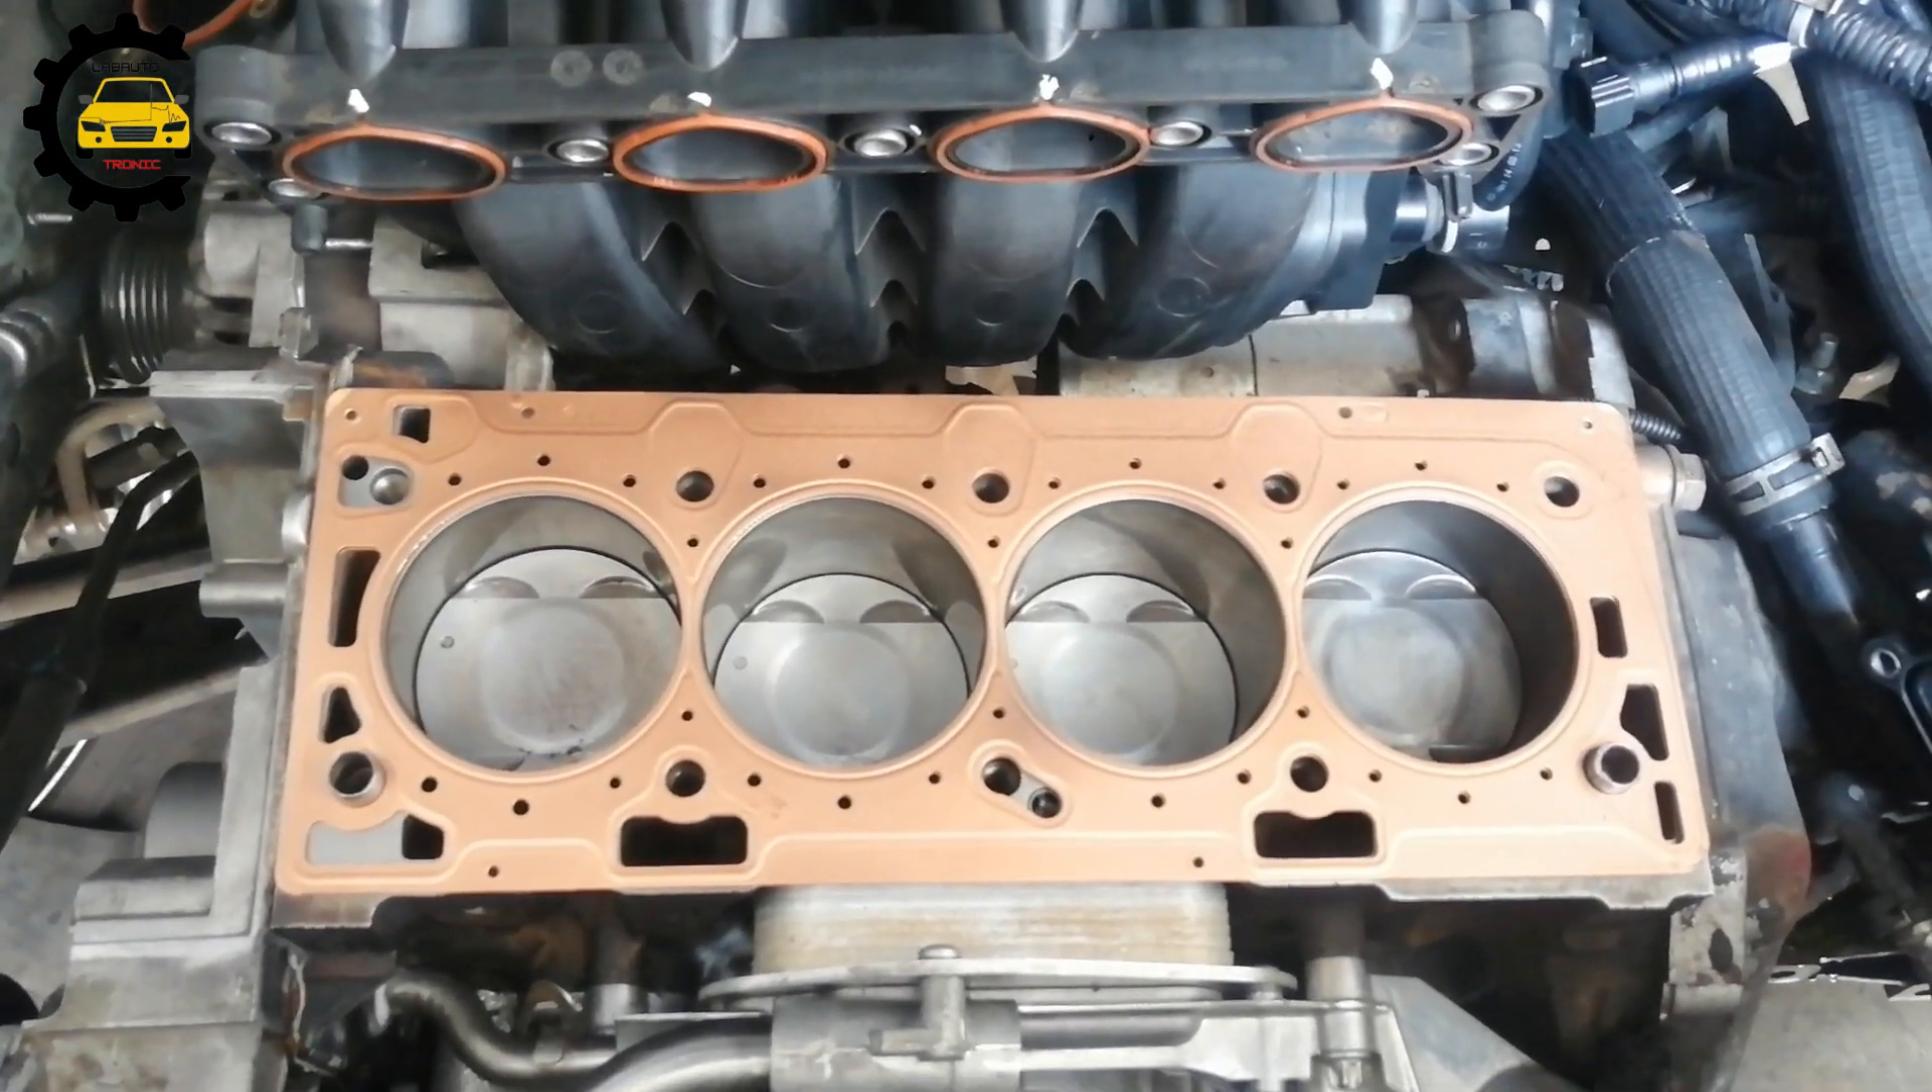Hemos puesto ya el empaque del, del cabezote o culata.